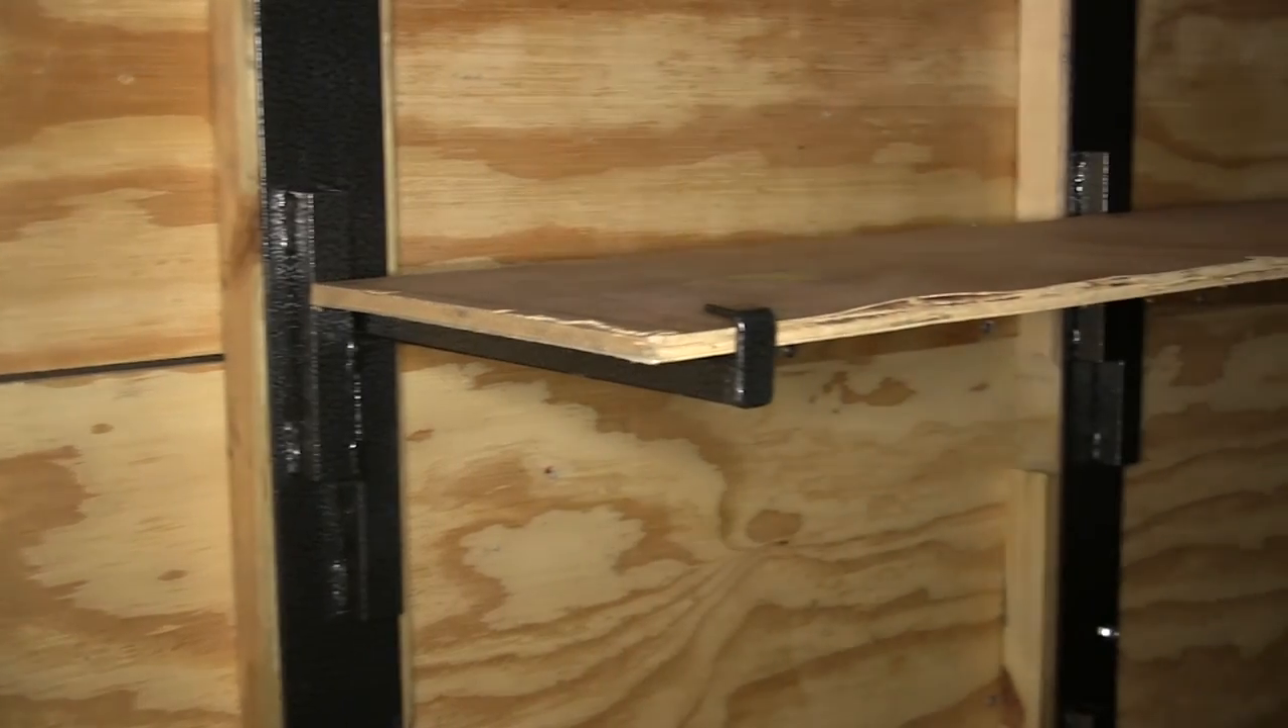You can see there now, our shelf is attached.